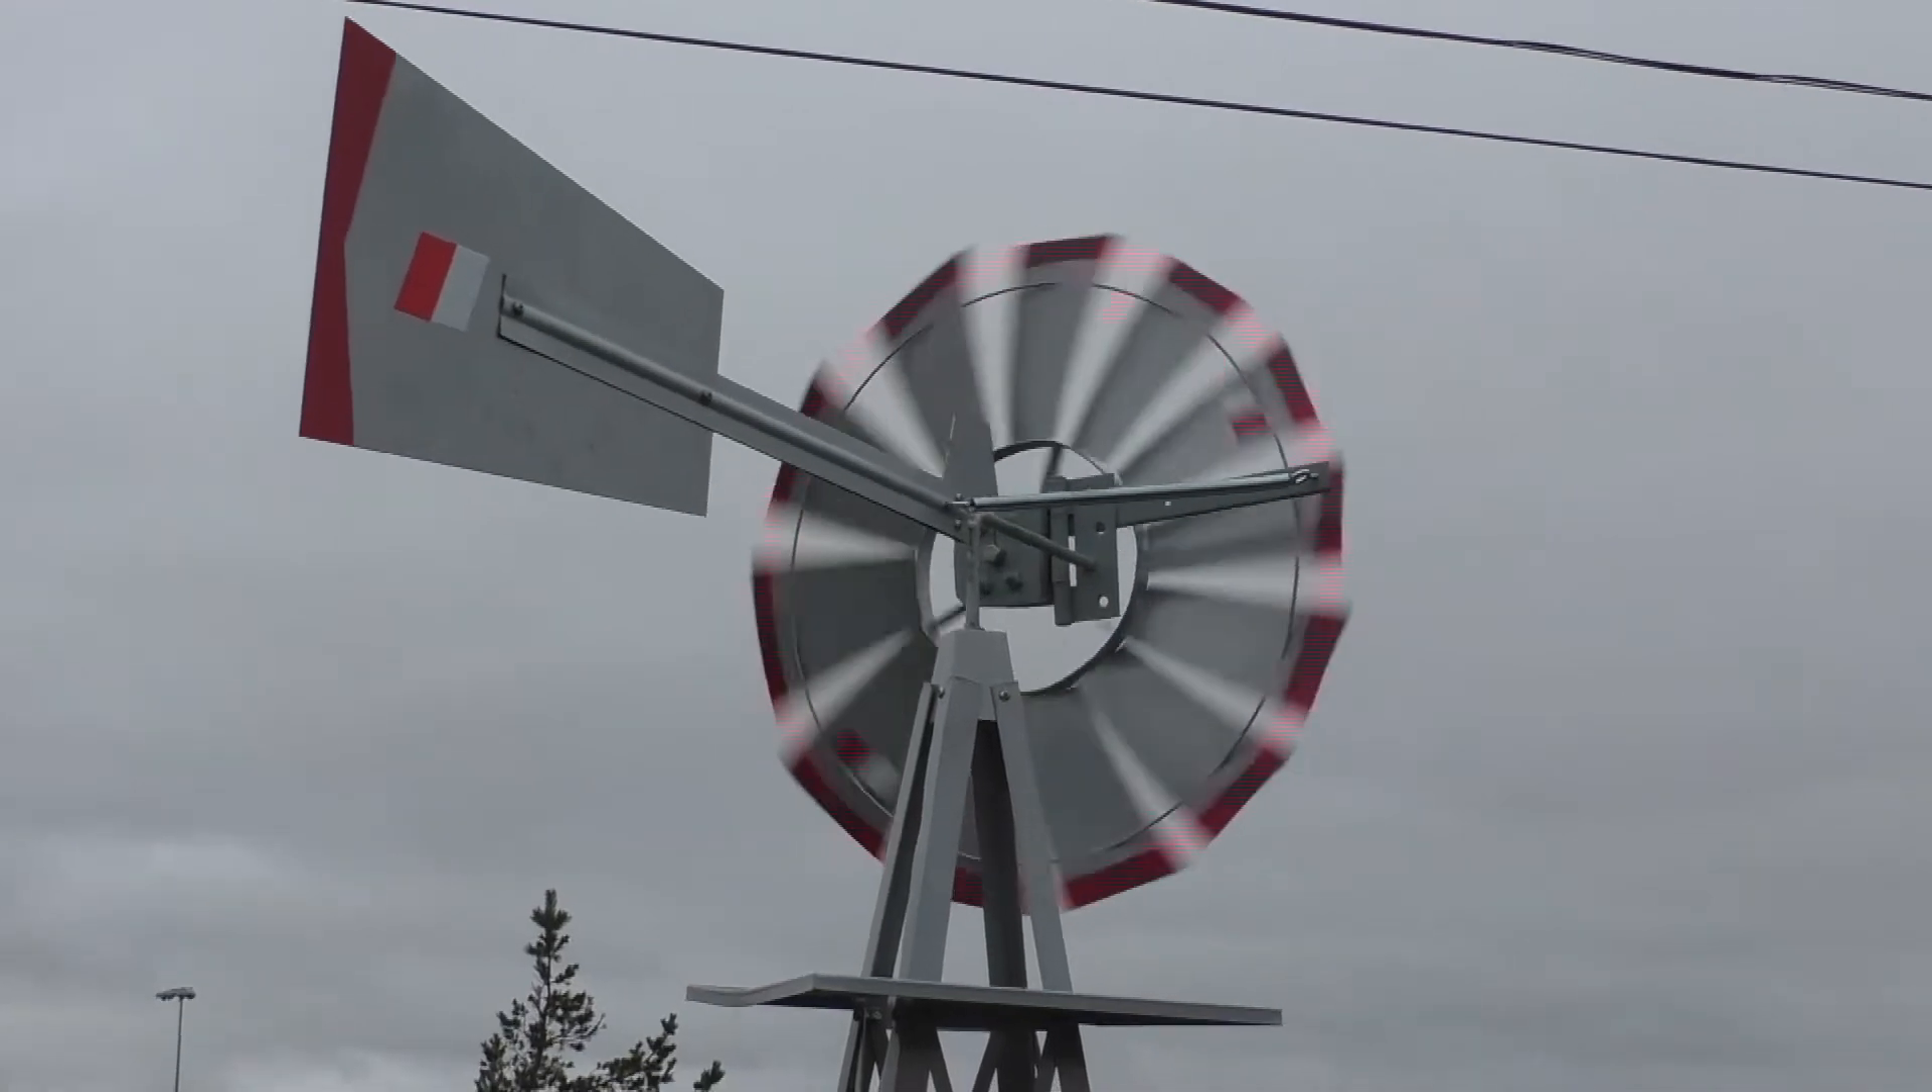So the windmill is installed now and I have a fair little breeze but not enough yet to cause the furling.